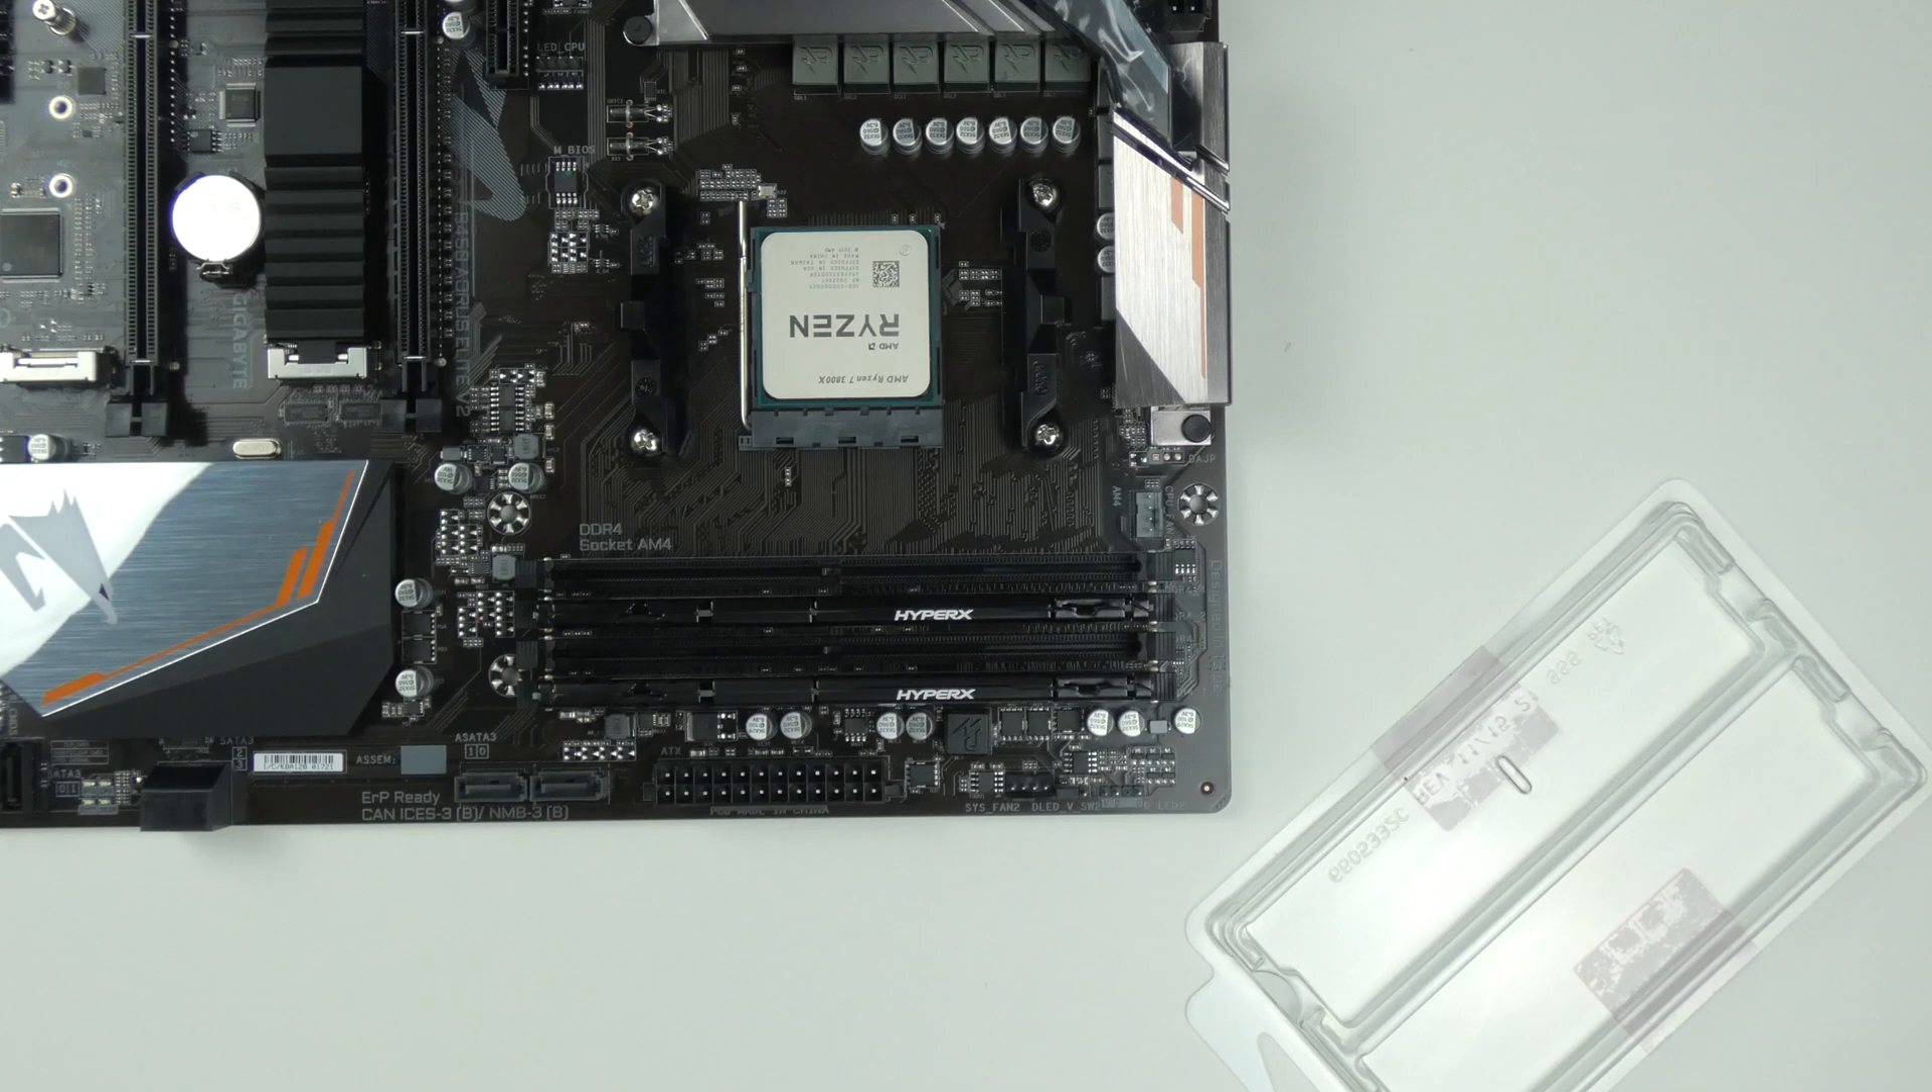Okay, so memory is installed. Yep, everything's fine. Now, the cooler.